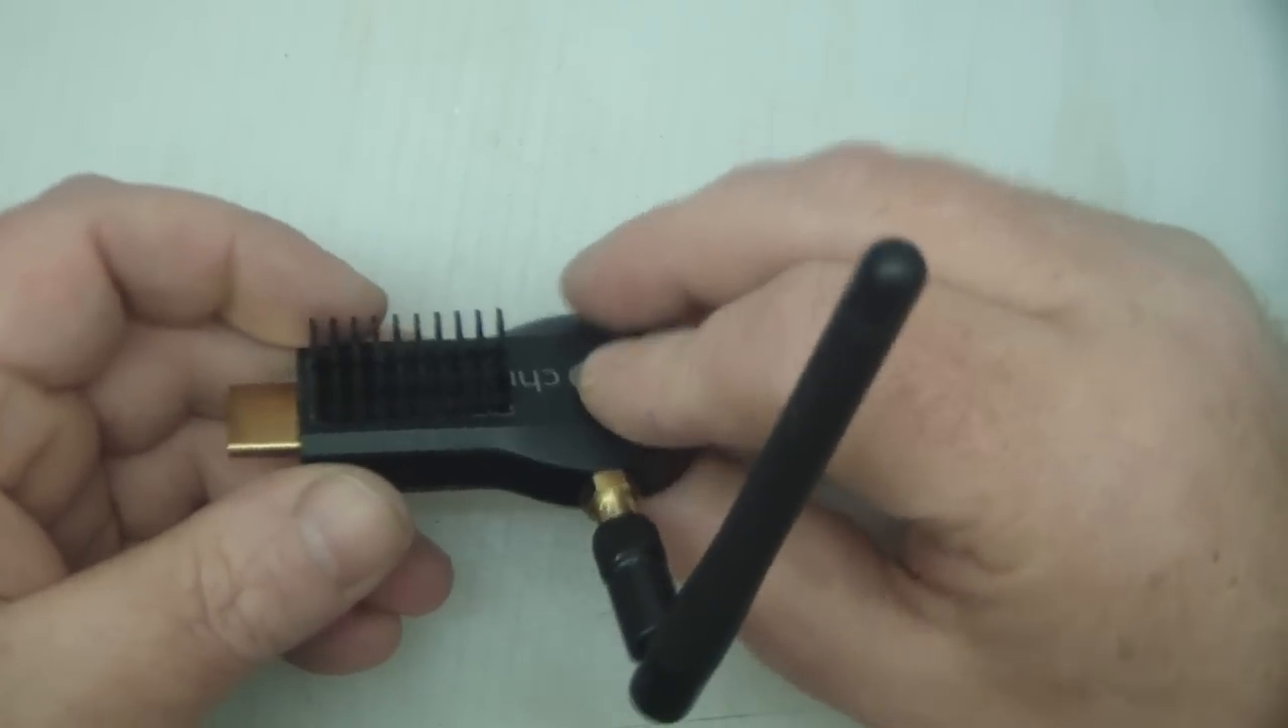So here it is all finished off with the heatsink in place and a small antenna.